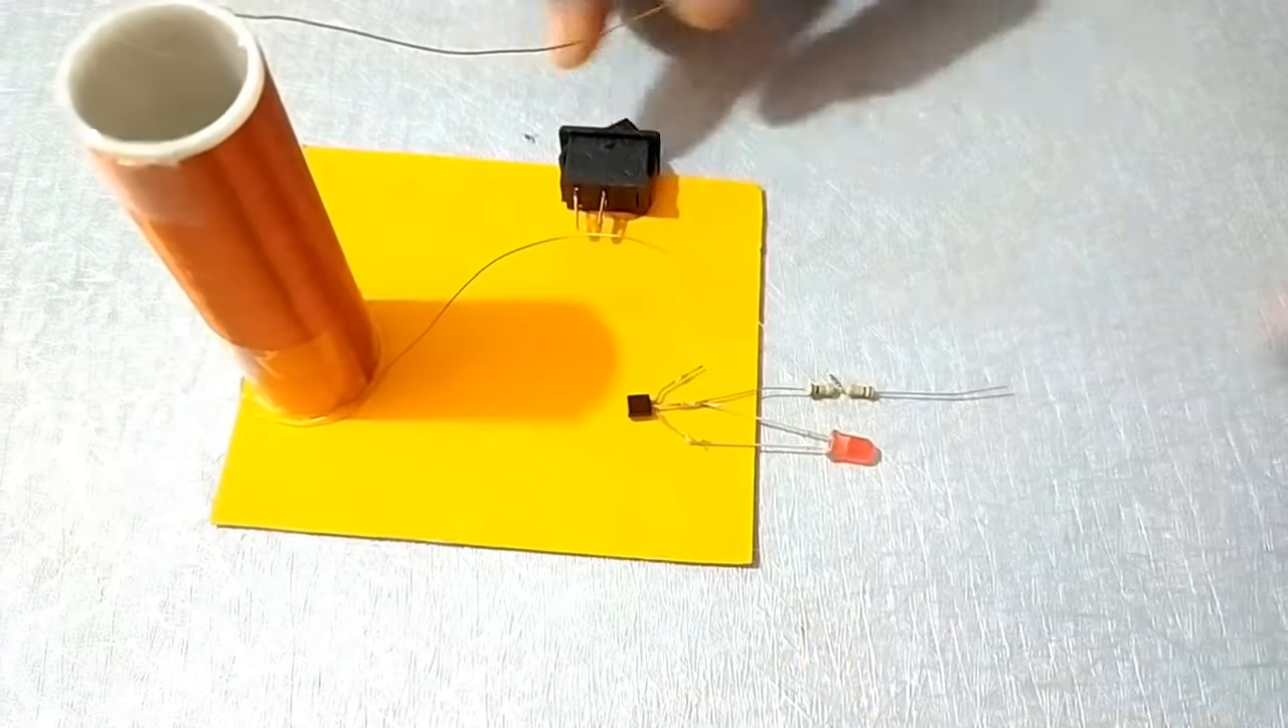यह मेरा यहां पर स्वीच चिपक गया।